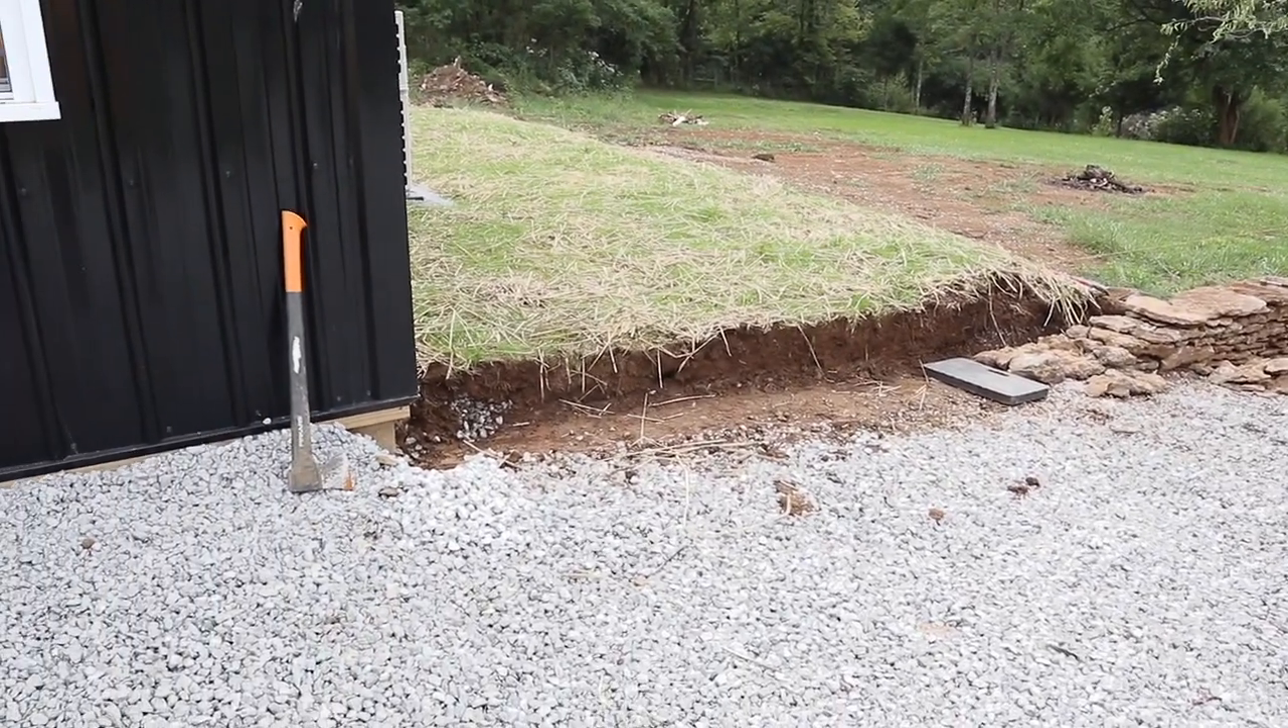I'm about two and a half hours in and I got the wall started on the downhill side making my way uphill.